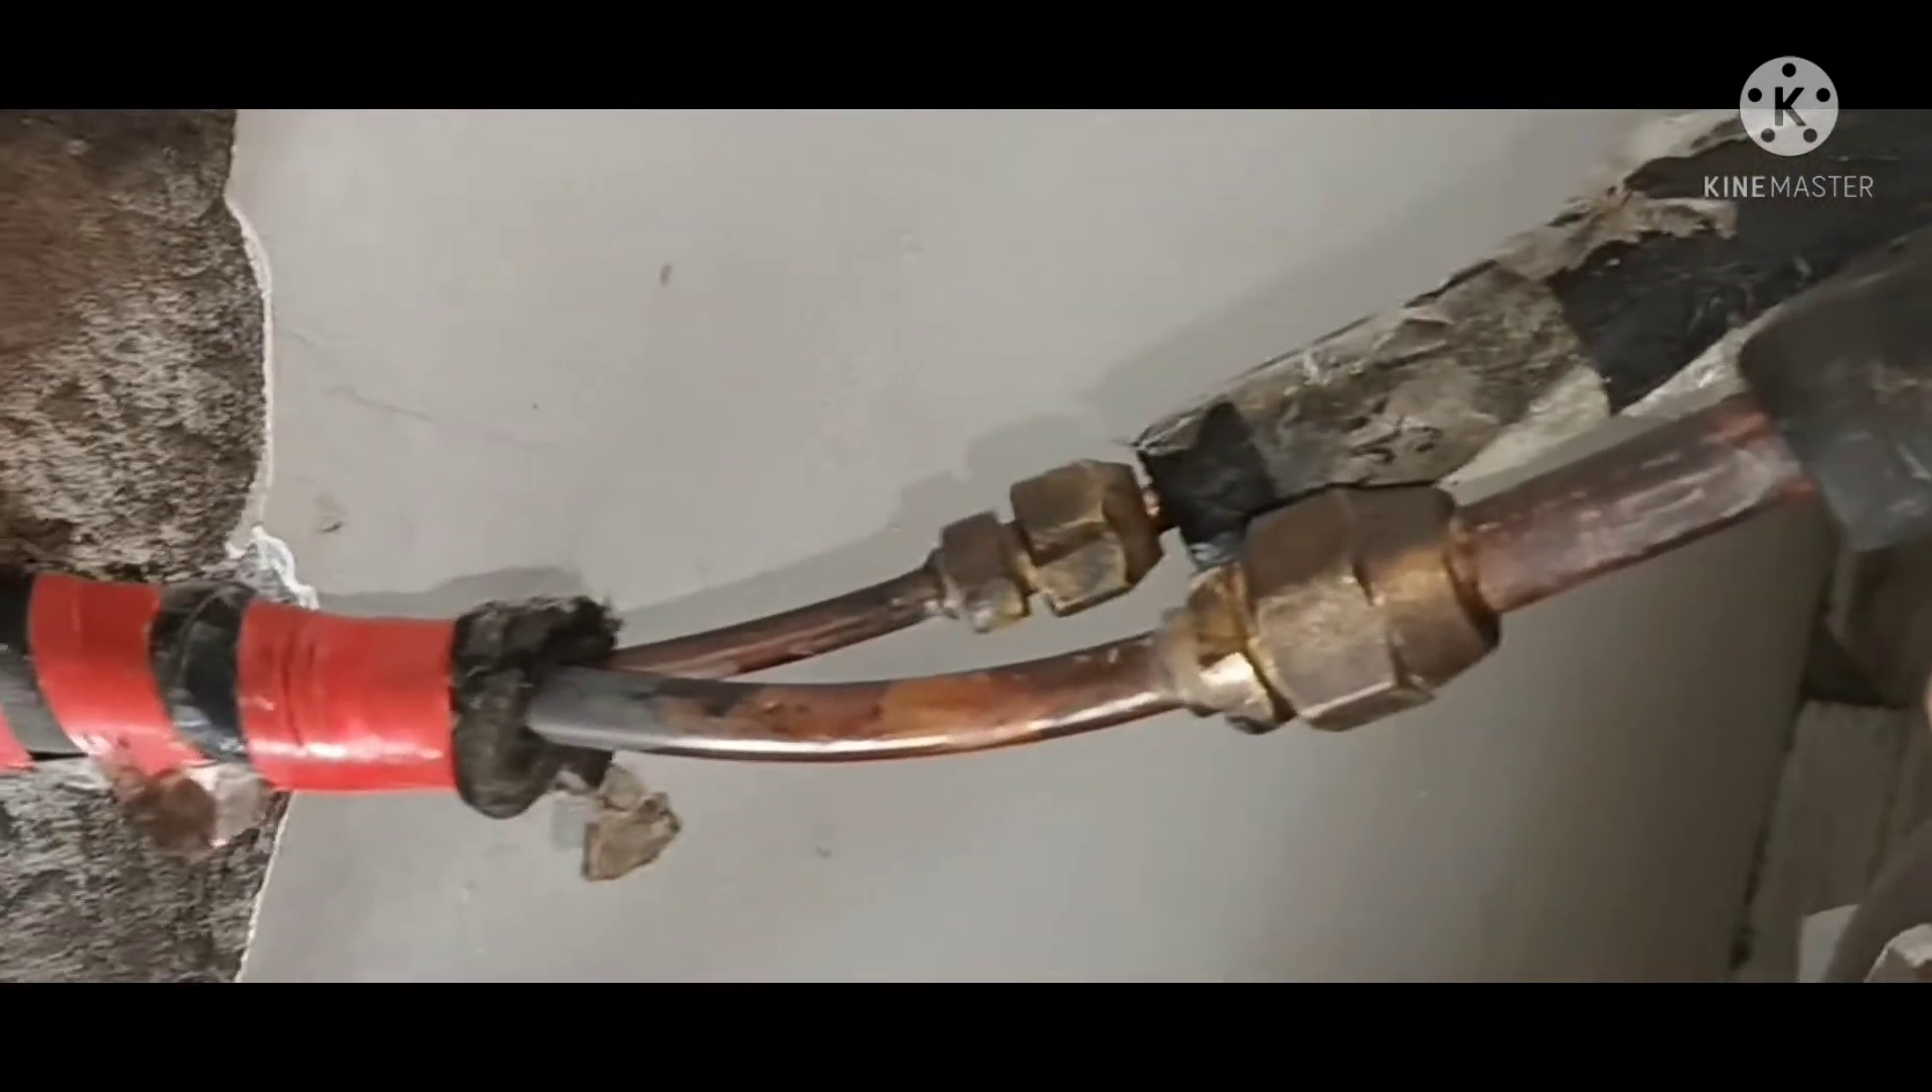میں نے یہ دونوں ہی پائپوں کوارٹر کی اور ہاف کی دونوں جوڑ دی ہیں۔